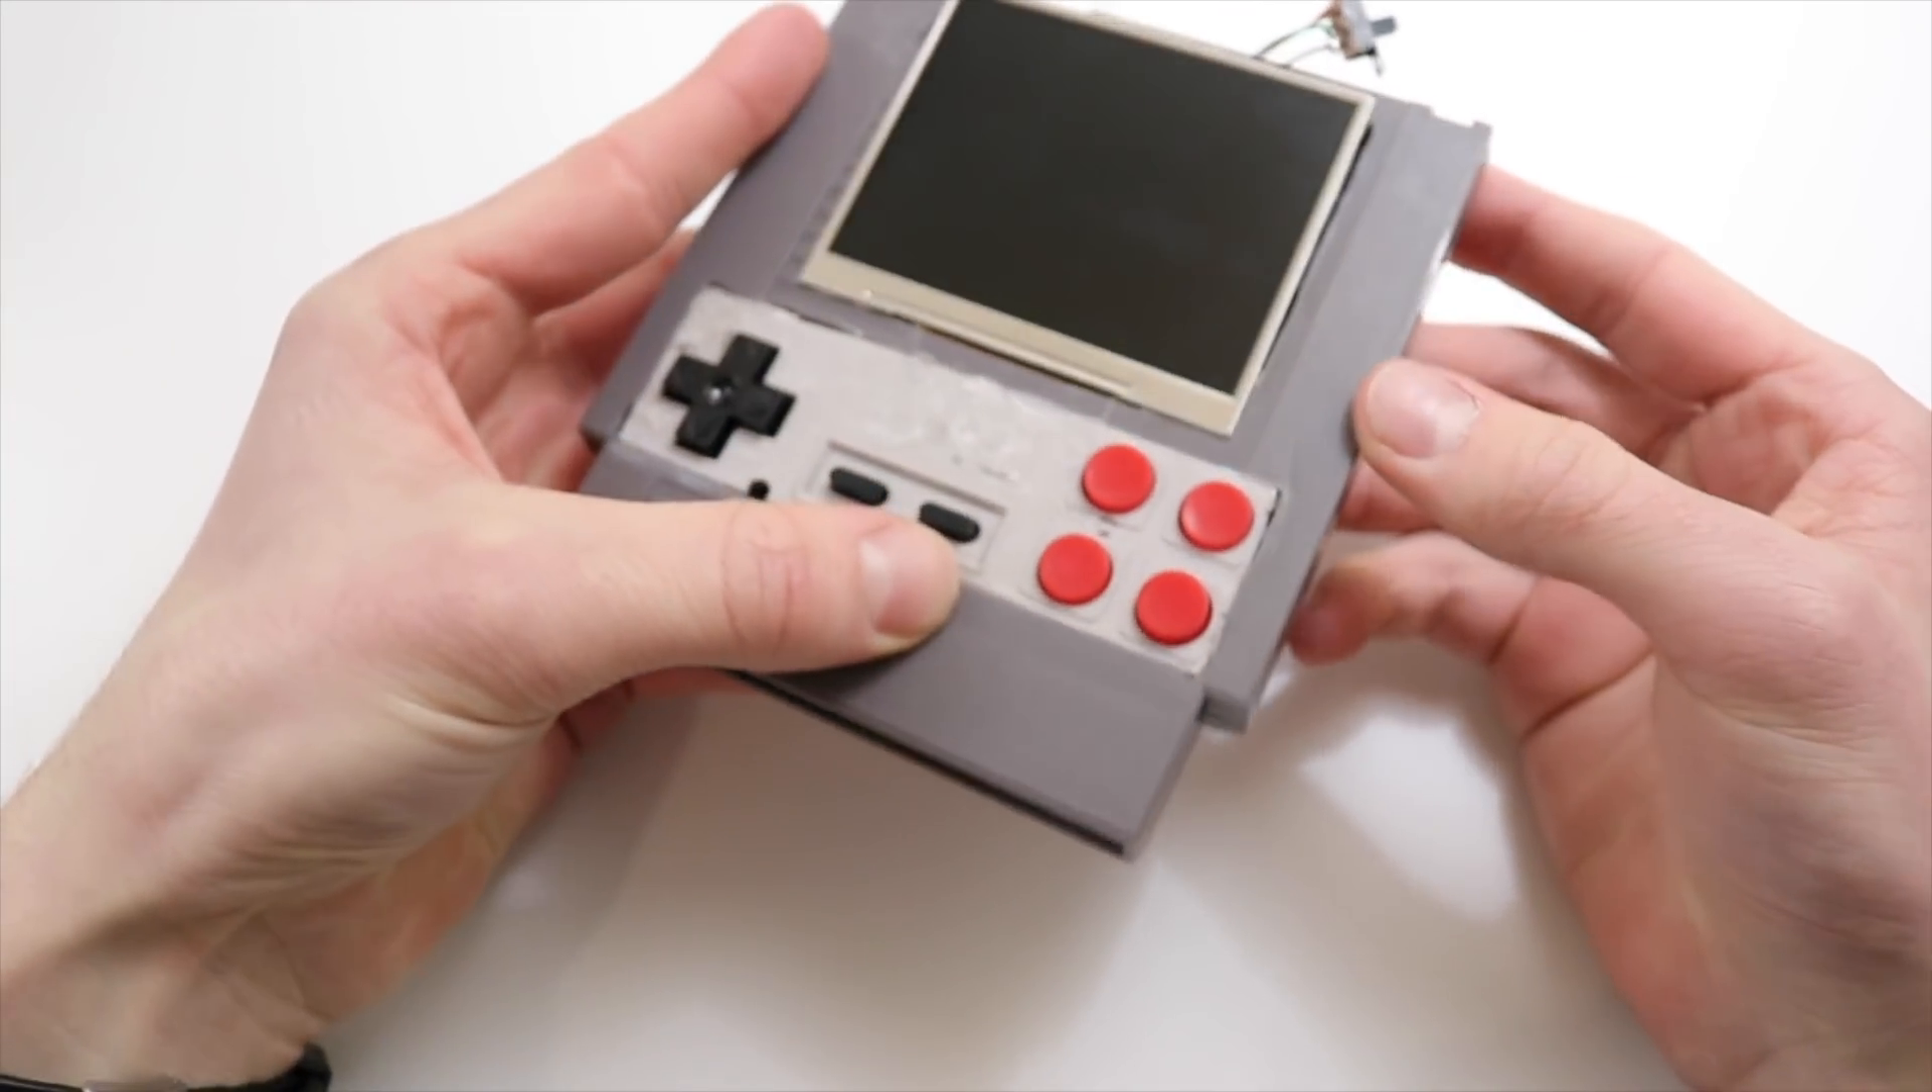The little switch is just poking out the top for now but it will just be integrated into there.